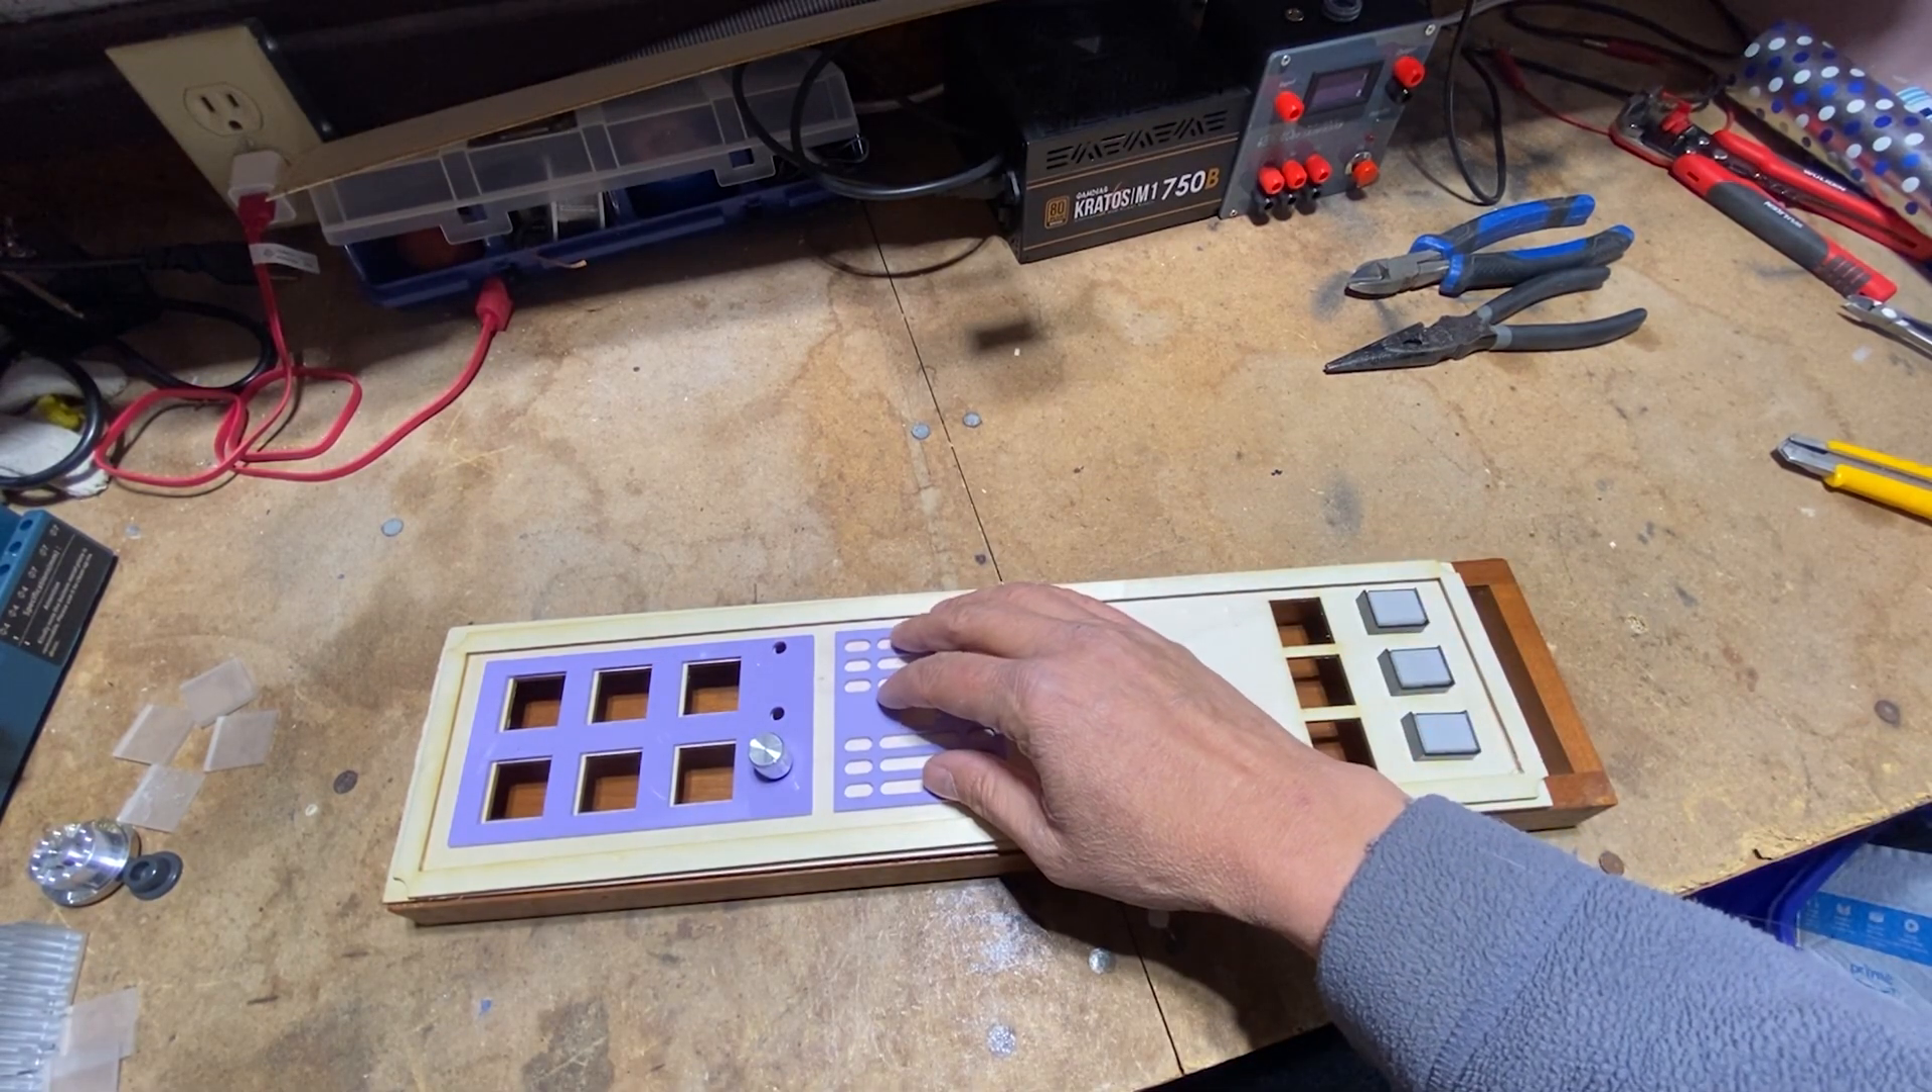Here is the laser cut pieces of acrylic placed on the front panel.